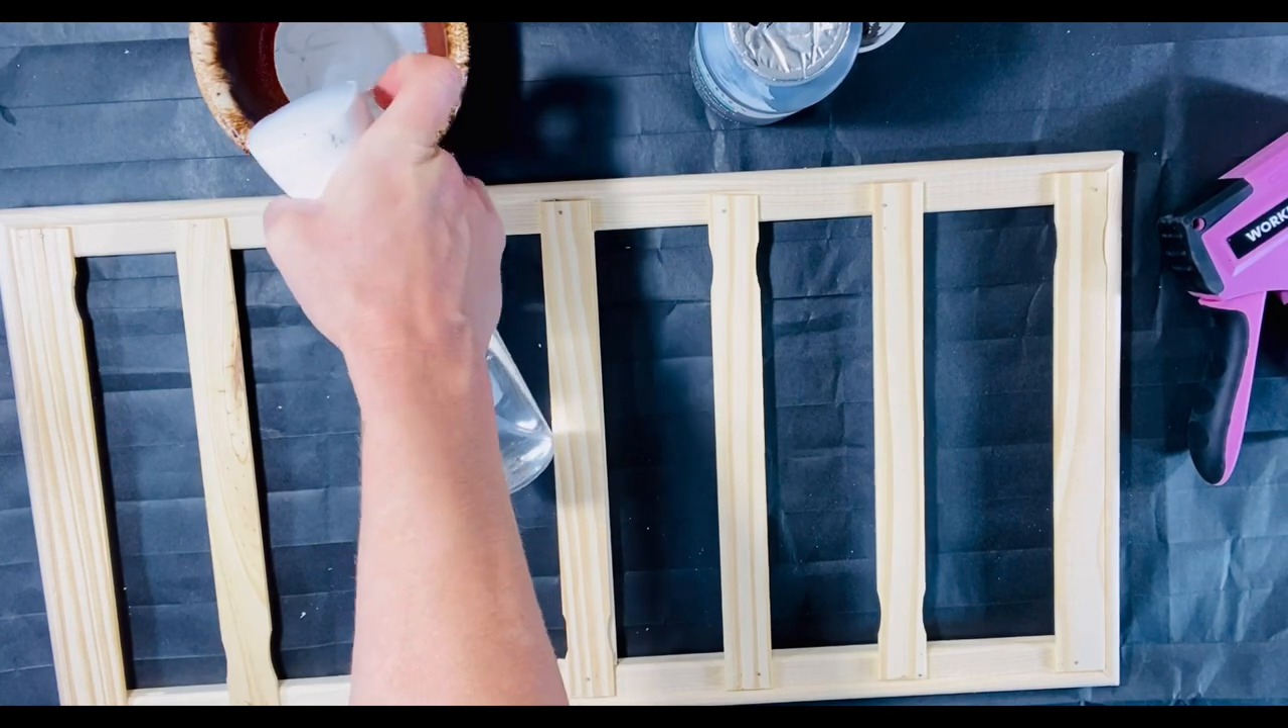Now, once I've gotten my slats together, my little frame here is ready to go.